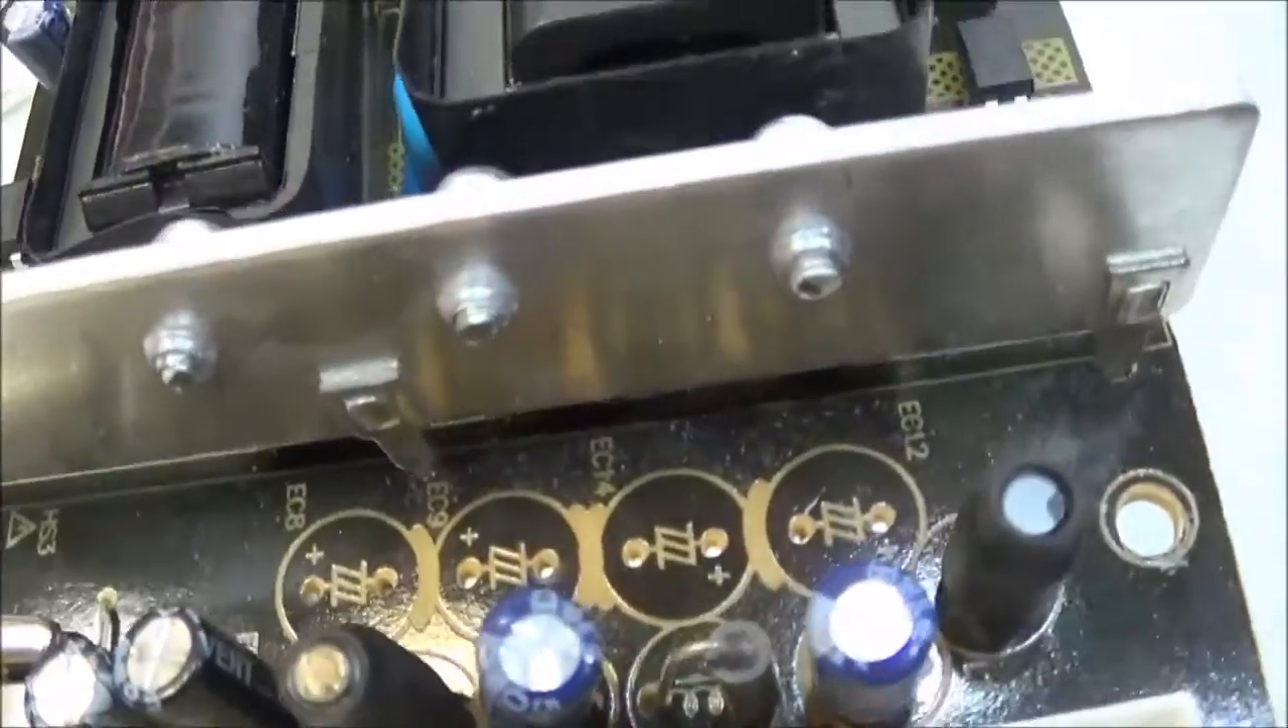There you'll see the four removed capacitors.